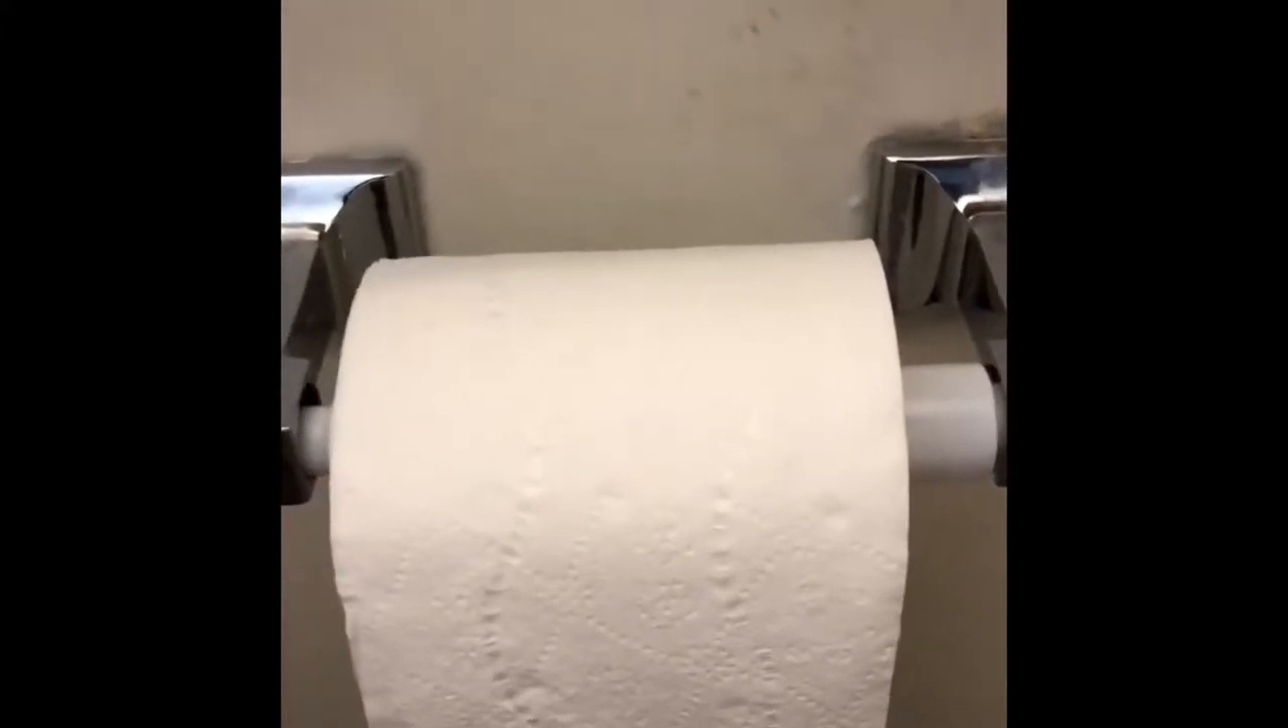Alrighty, I've tightened both sides up, put it back together, now I'm going to put the toilet paper spindle back on. Voila. Look at that. Doesn't fall off anymore. See, that's what I'm talking about.